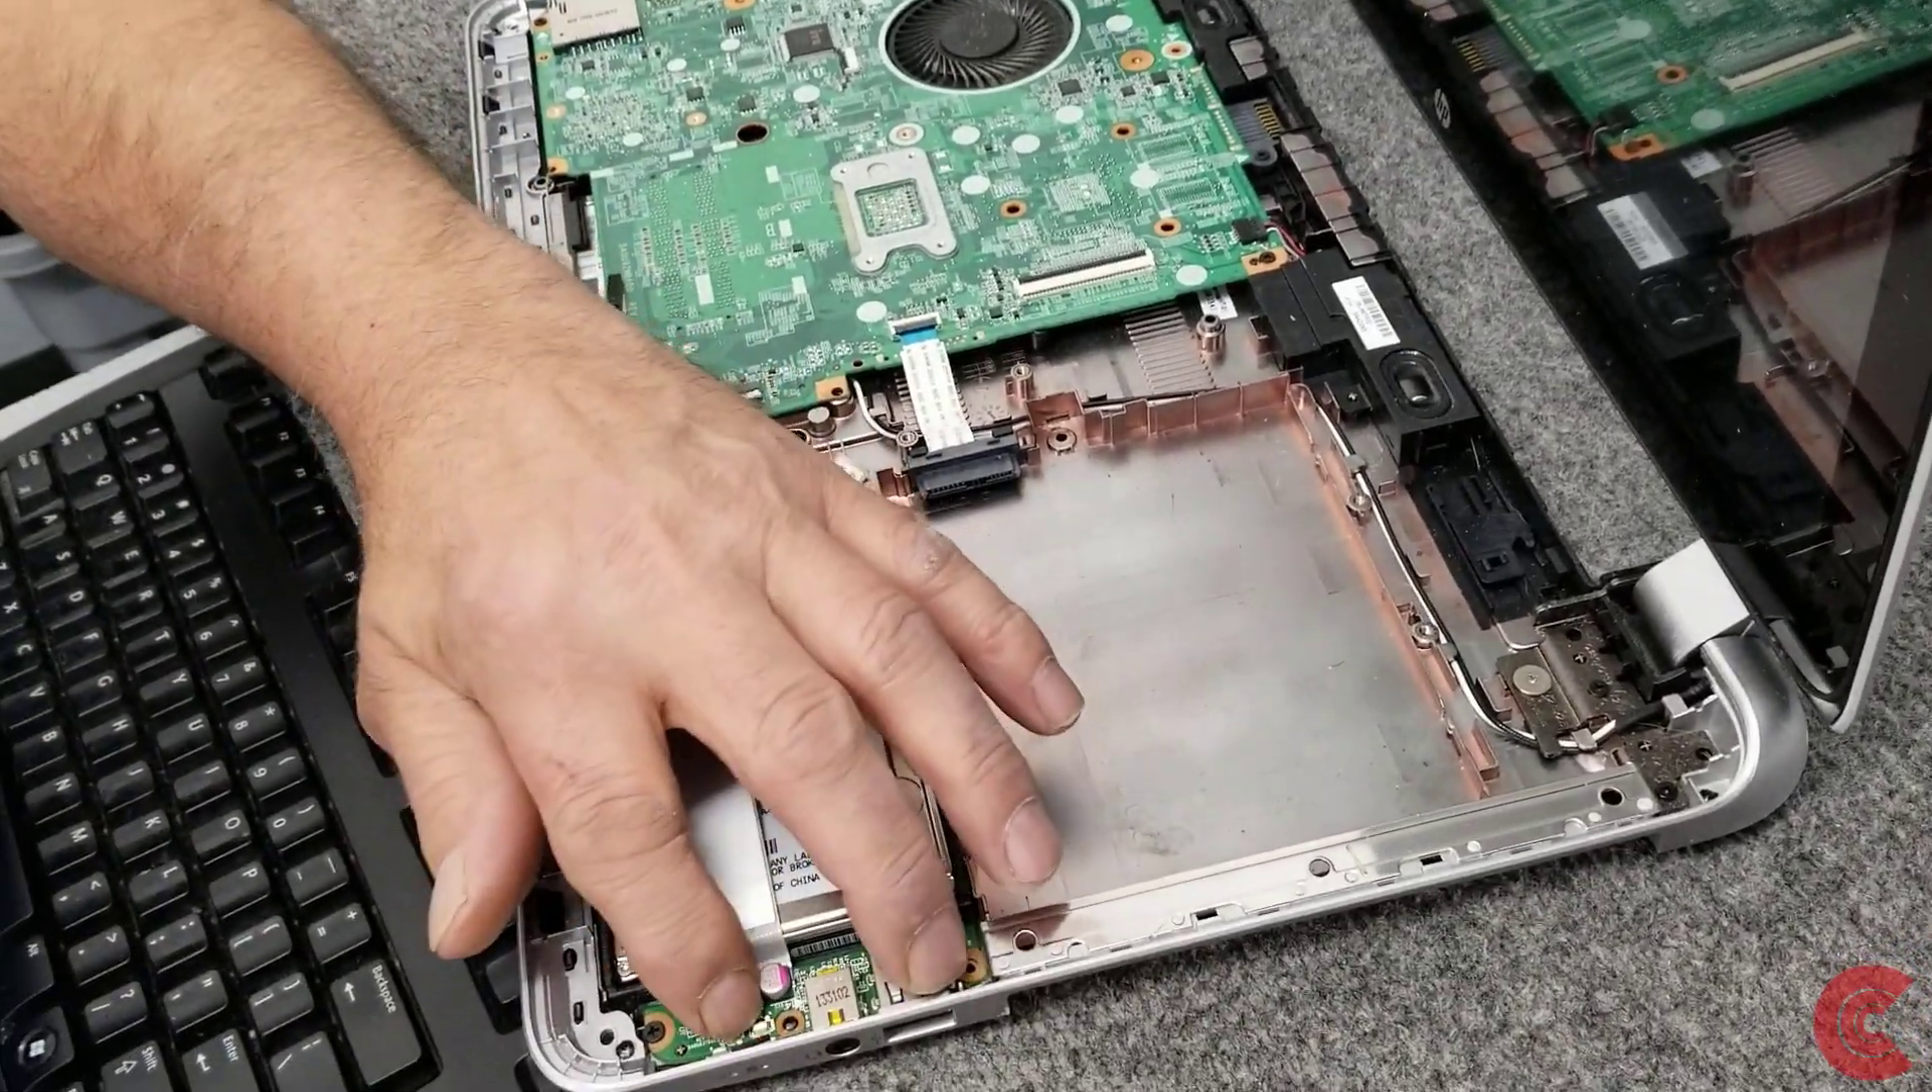So we got the whole palm rest off. Exposing everything.